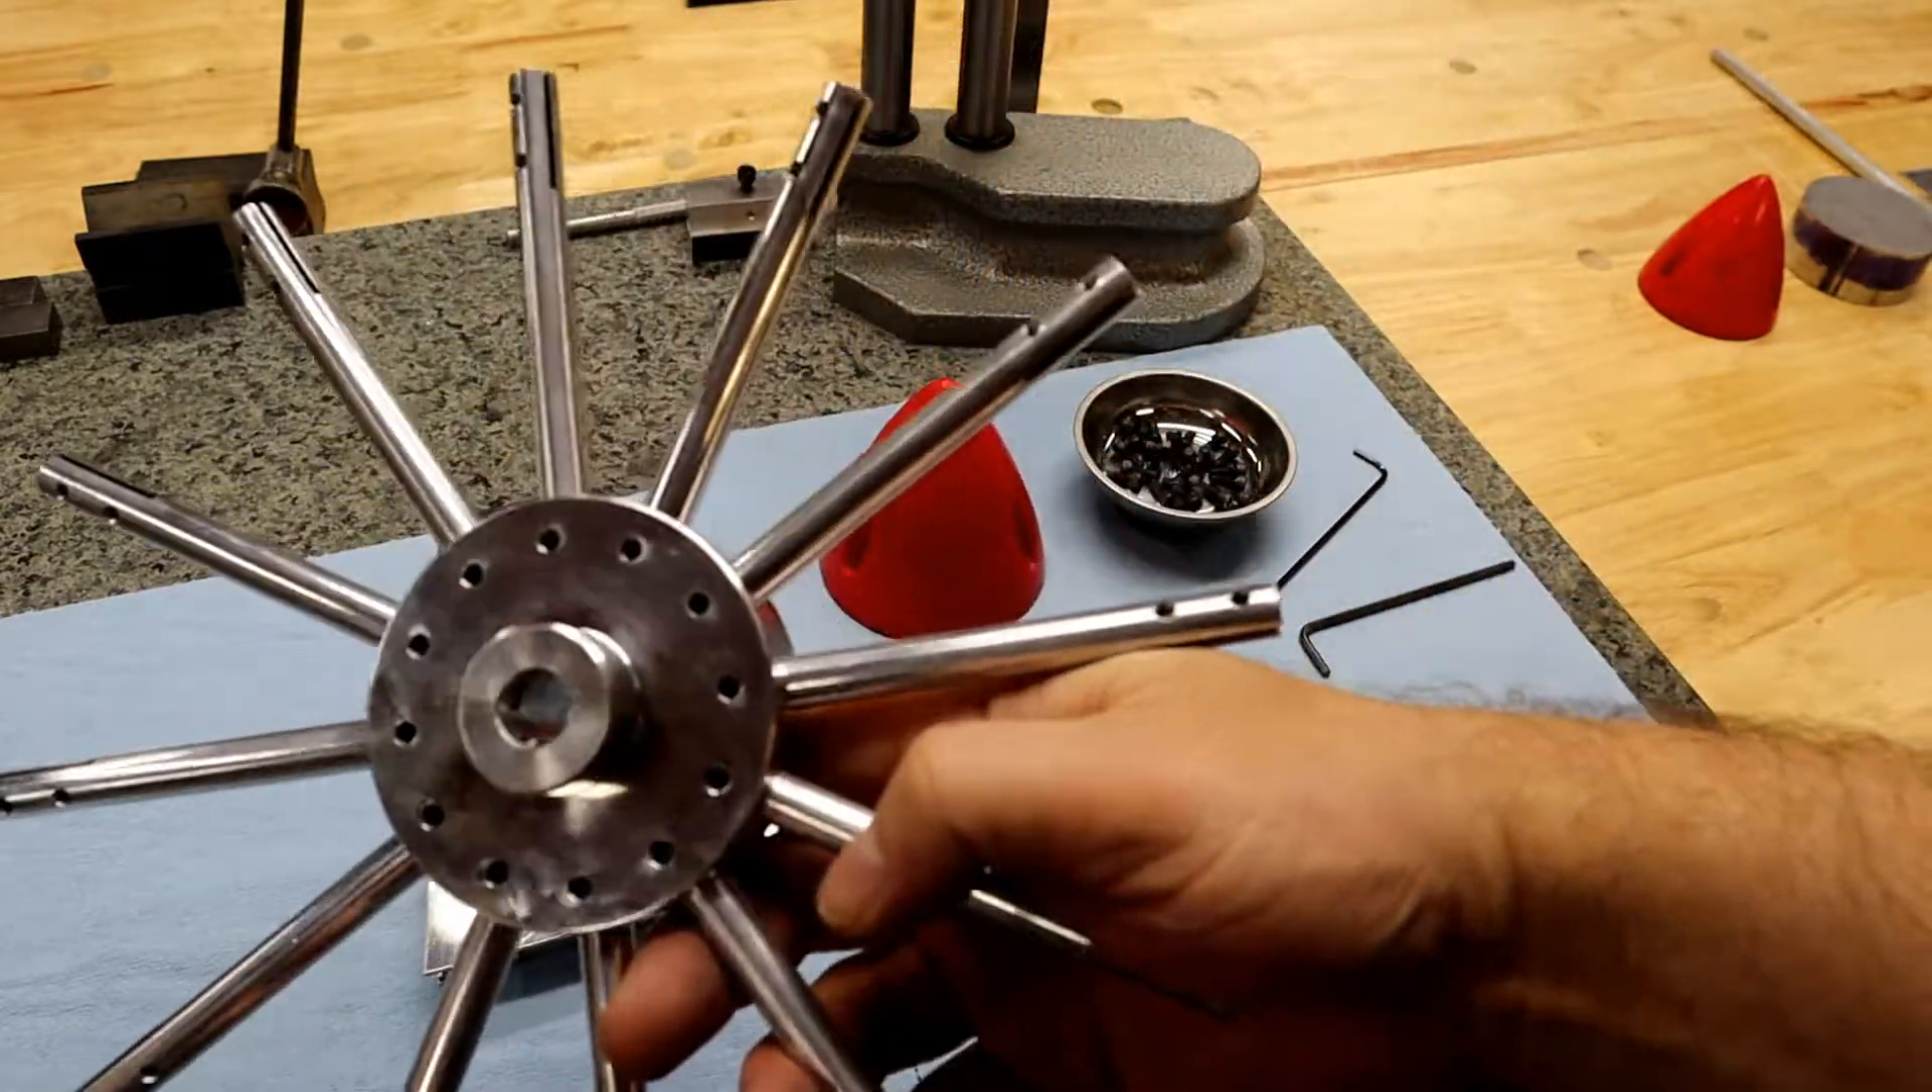I've gone ahead and installed all twelve rods into the hub.